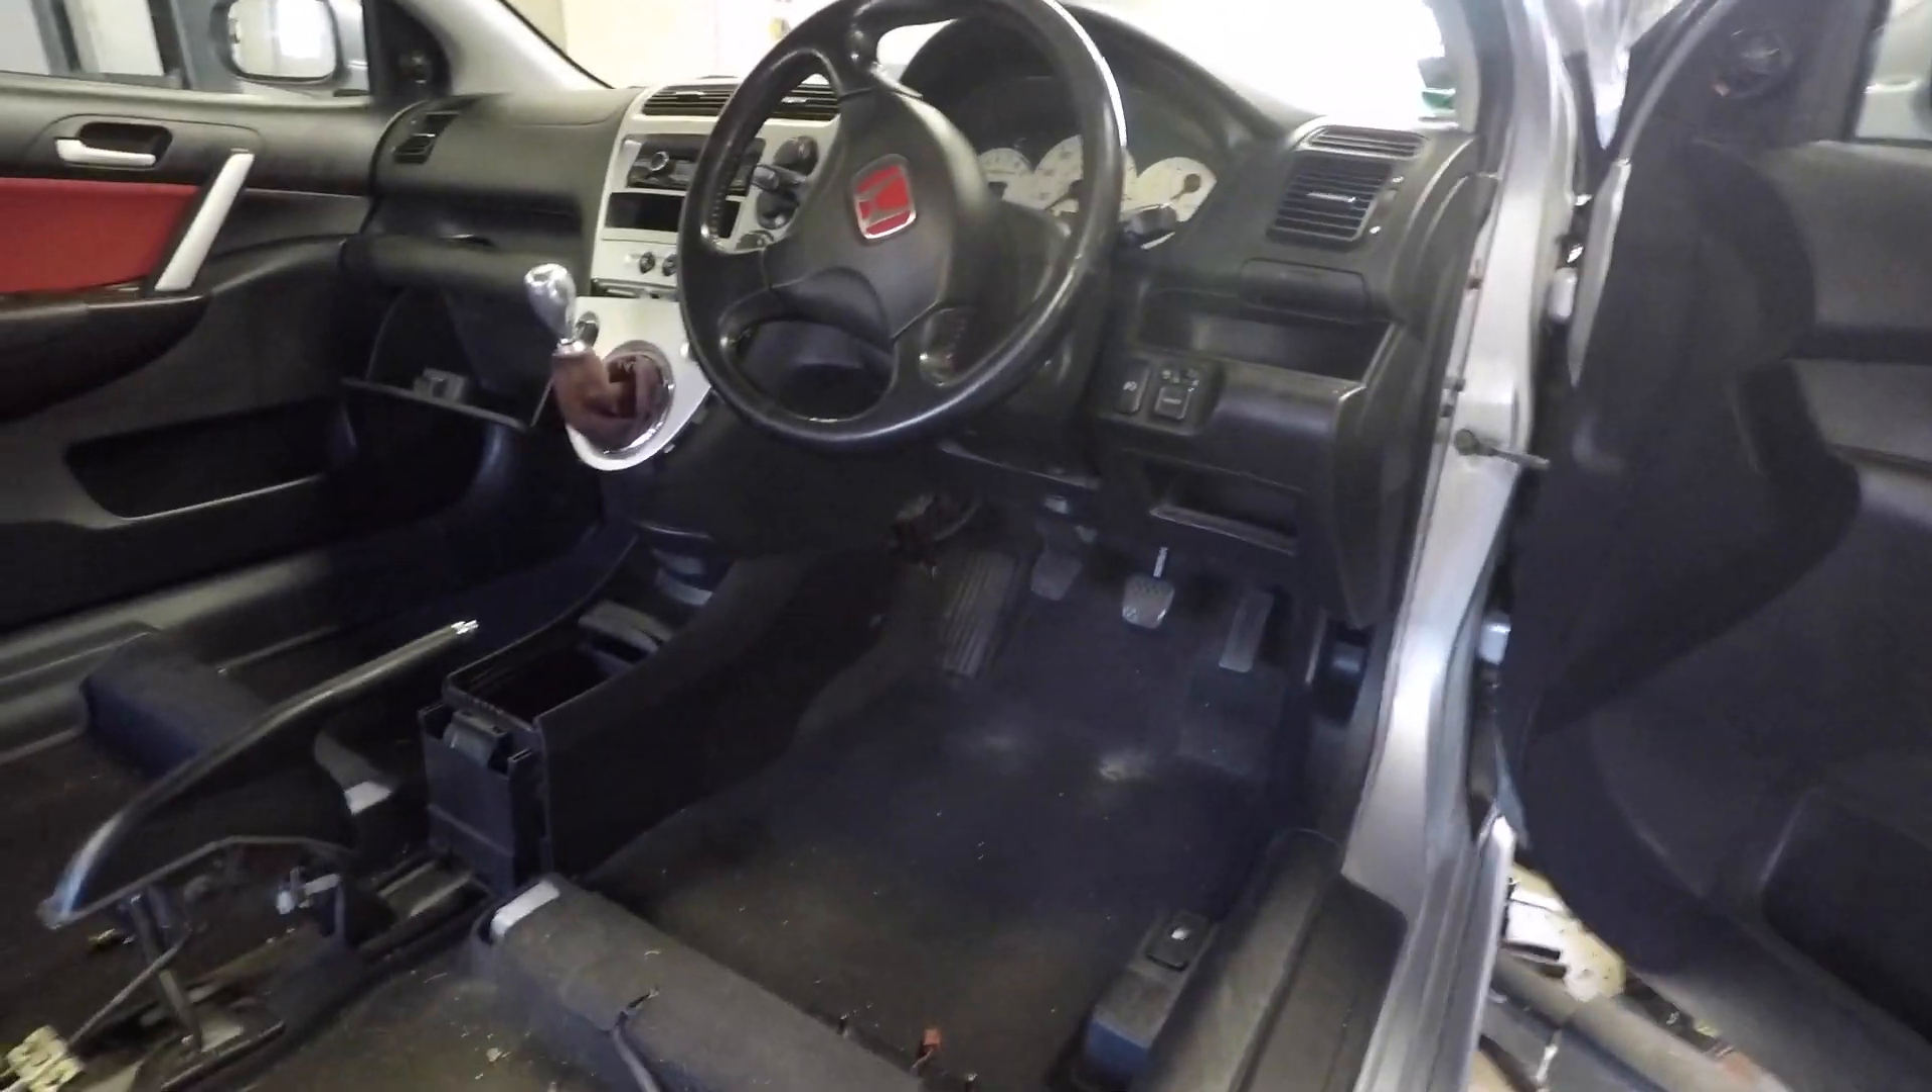Um we still got to take the doors off.